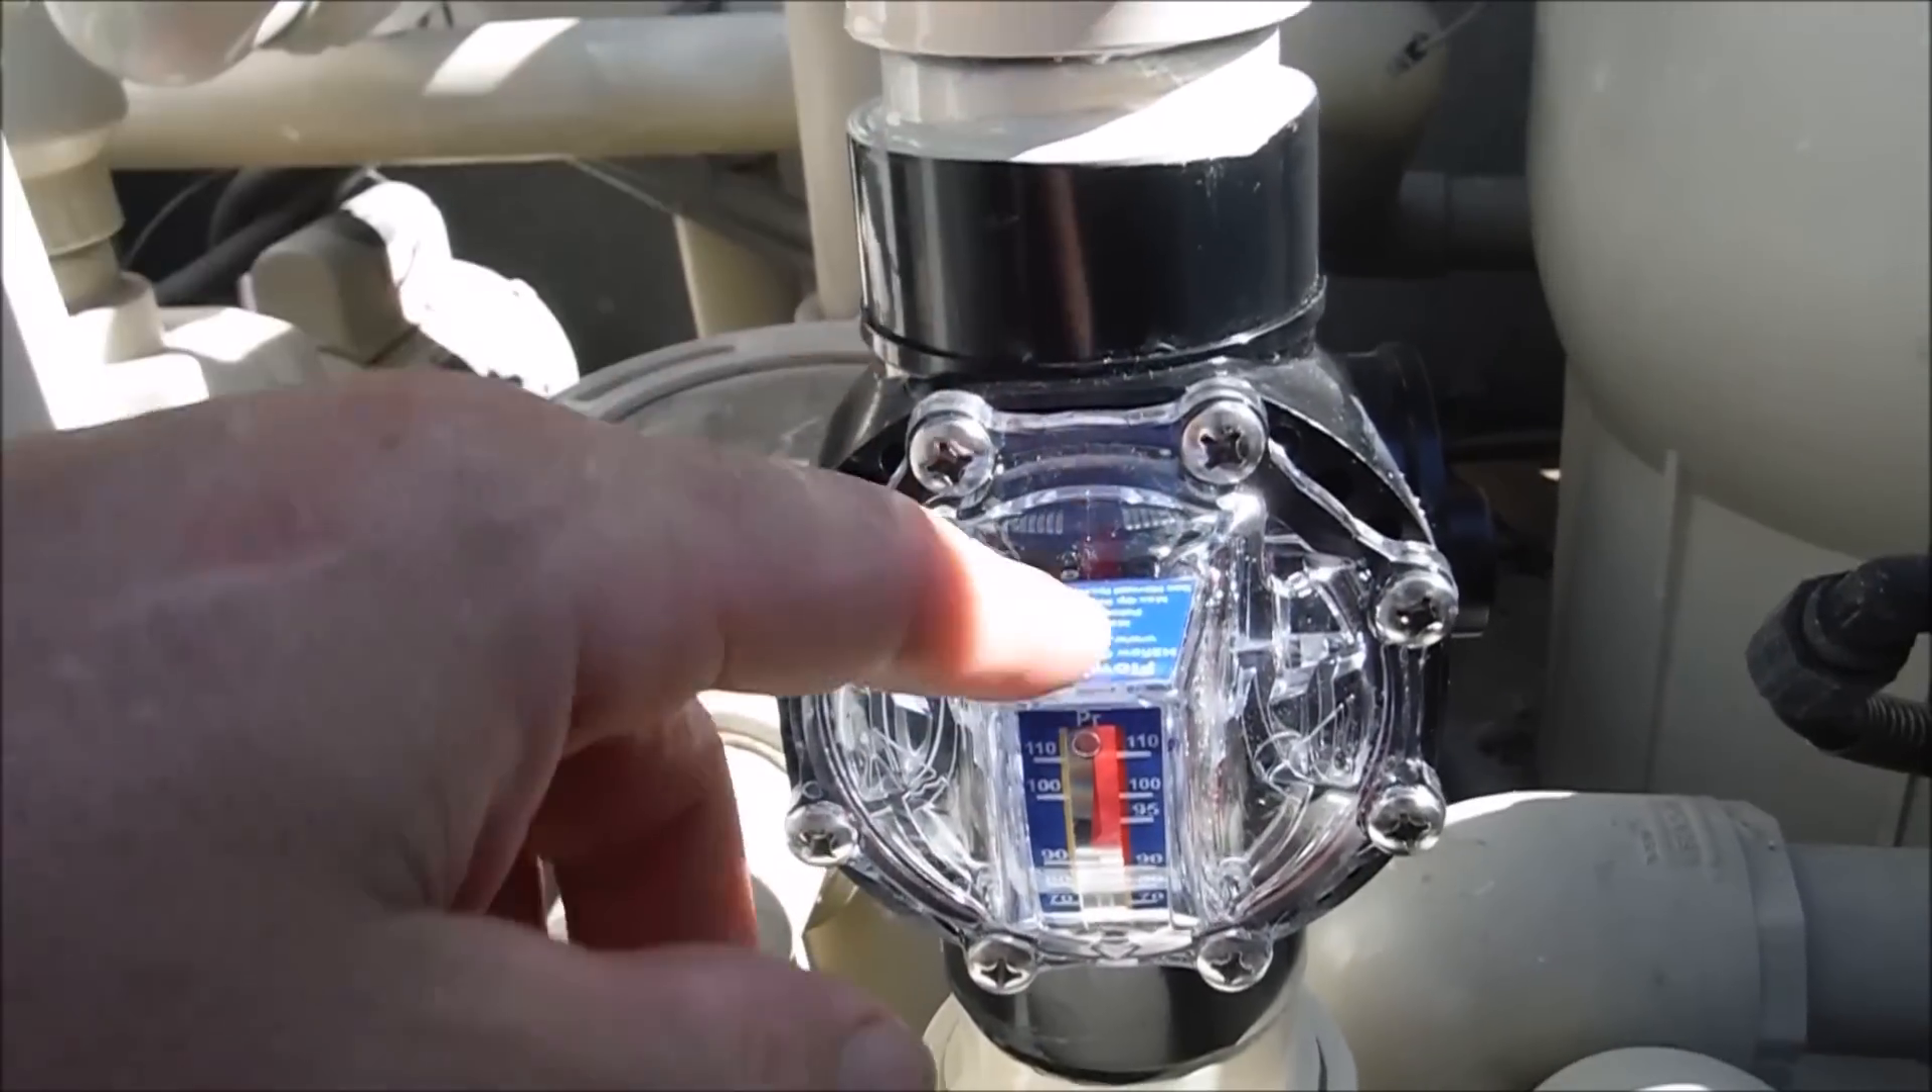And that's the installation of the FlowViz complete unit.